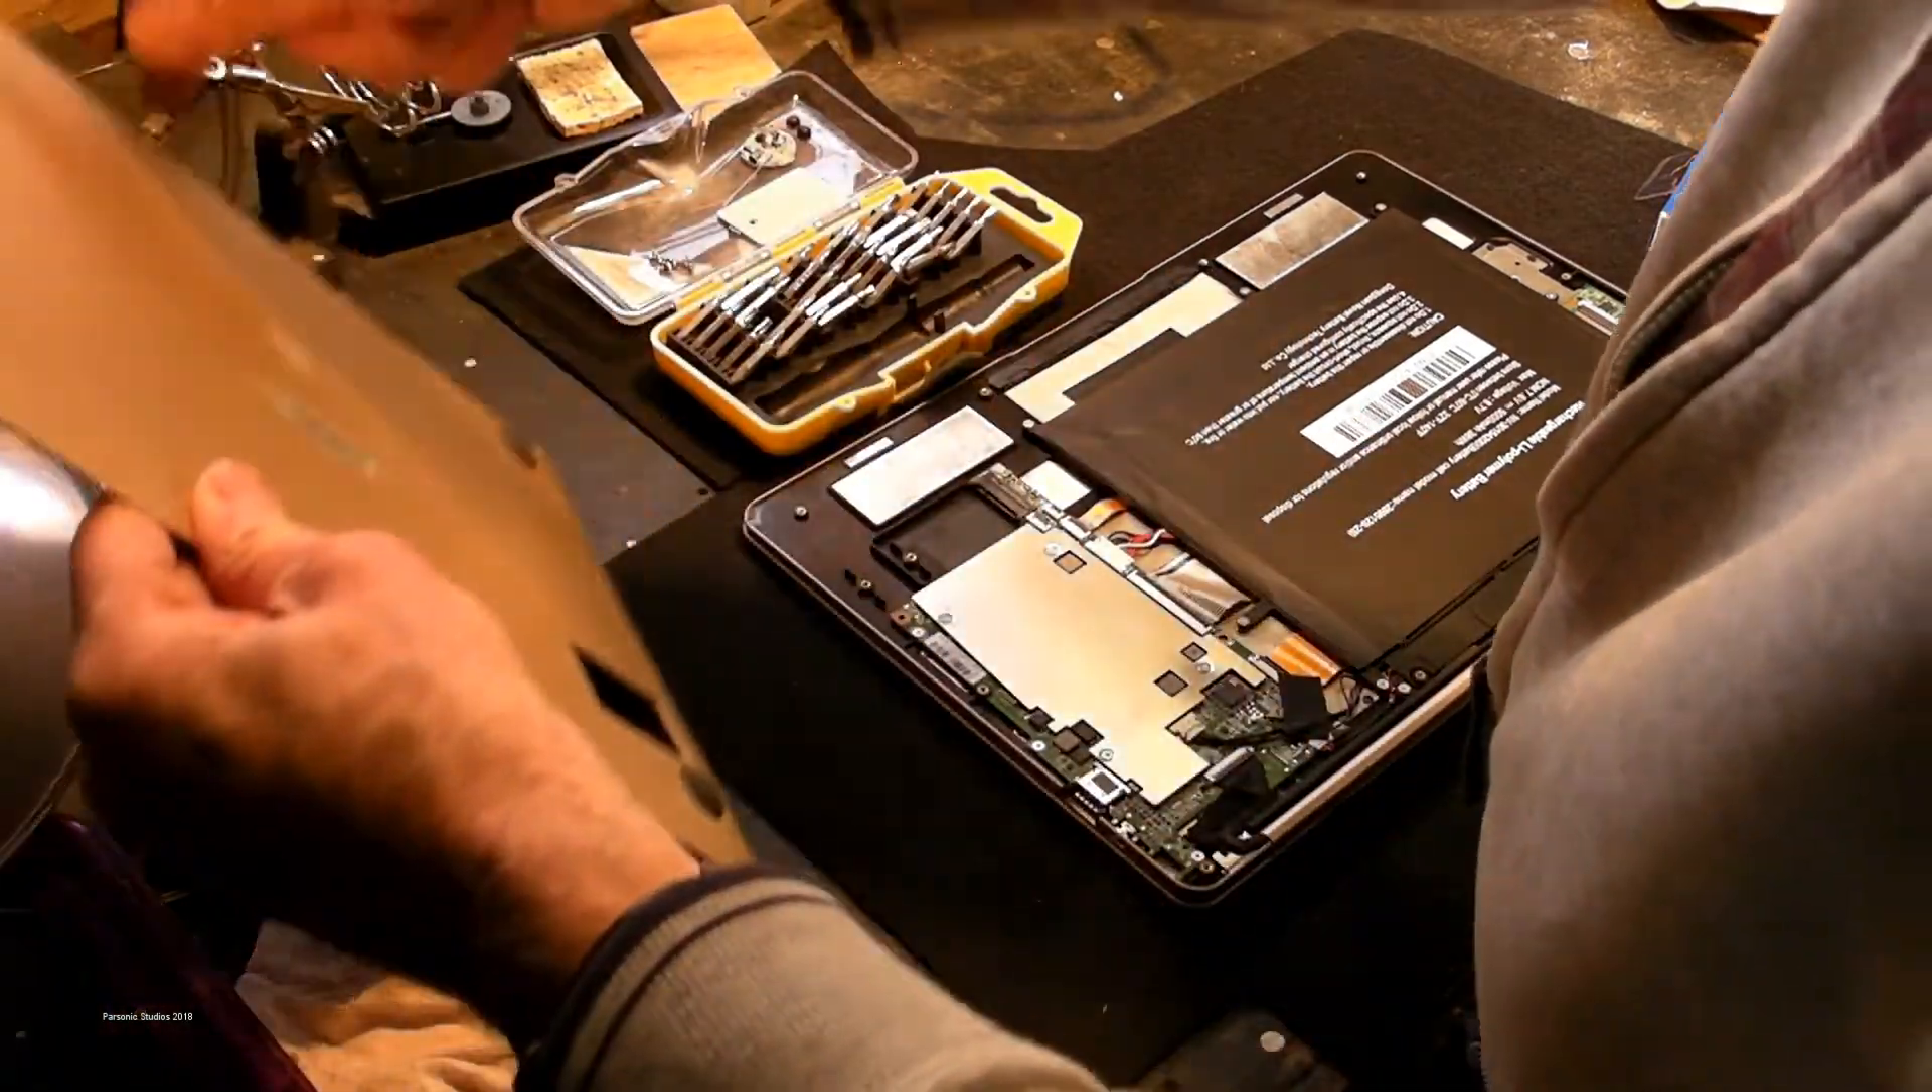With all the screws removed the base just lifts off.